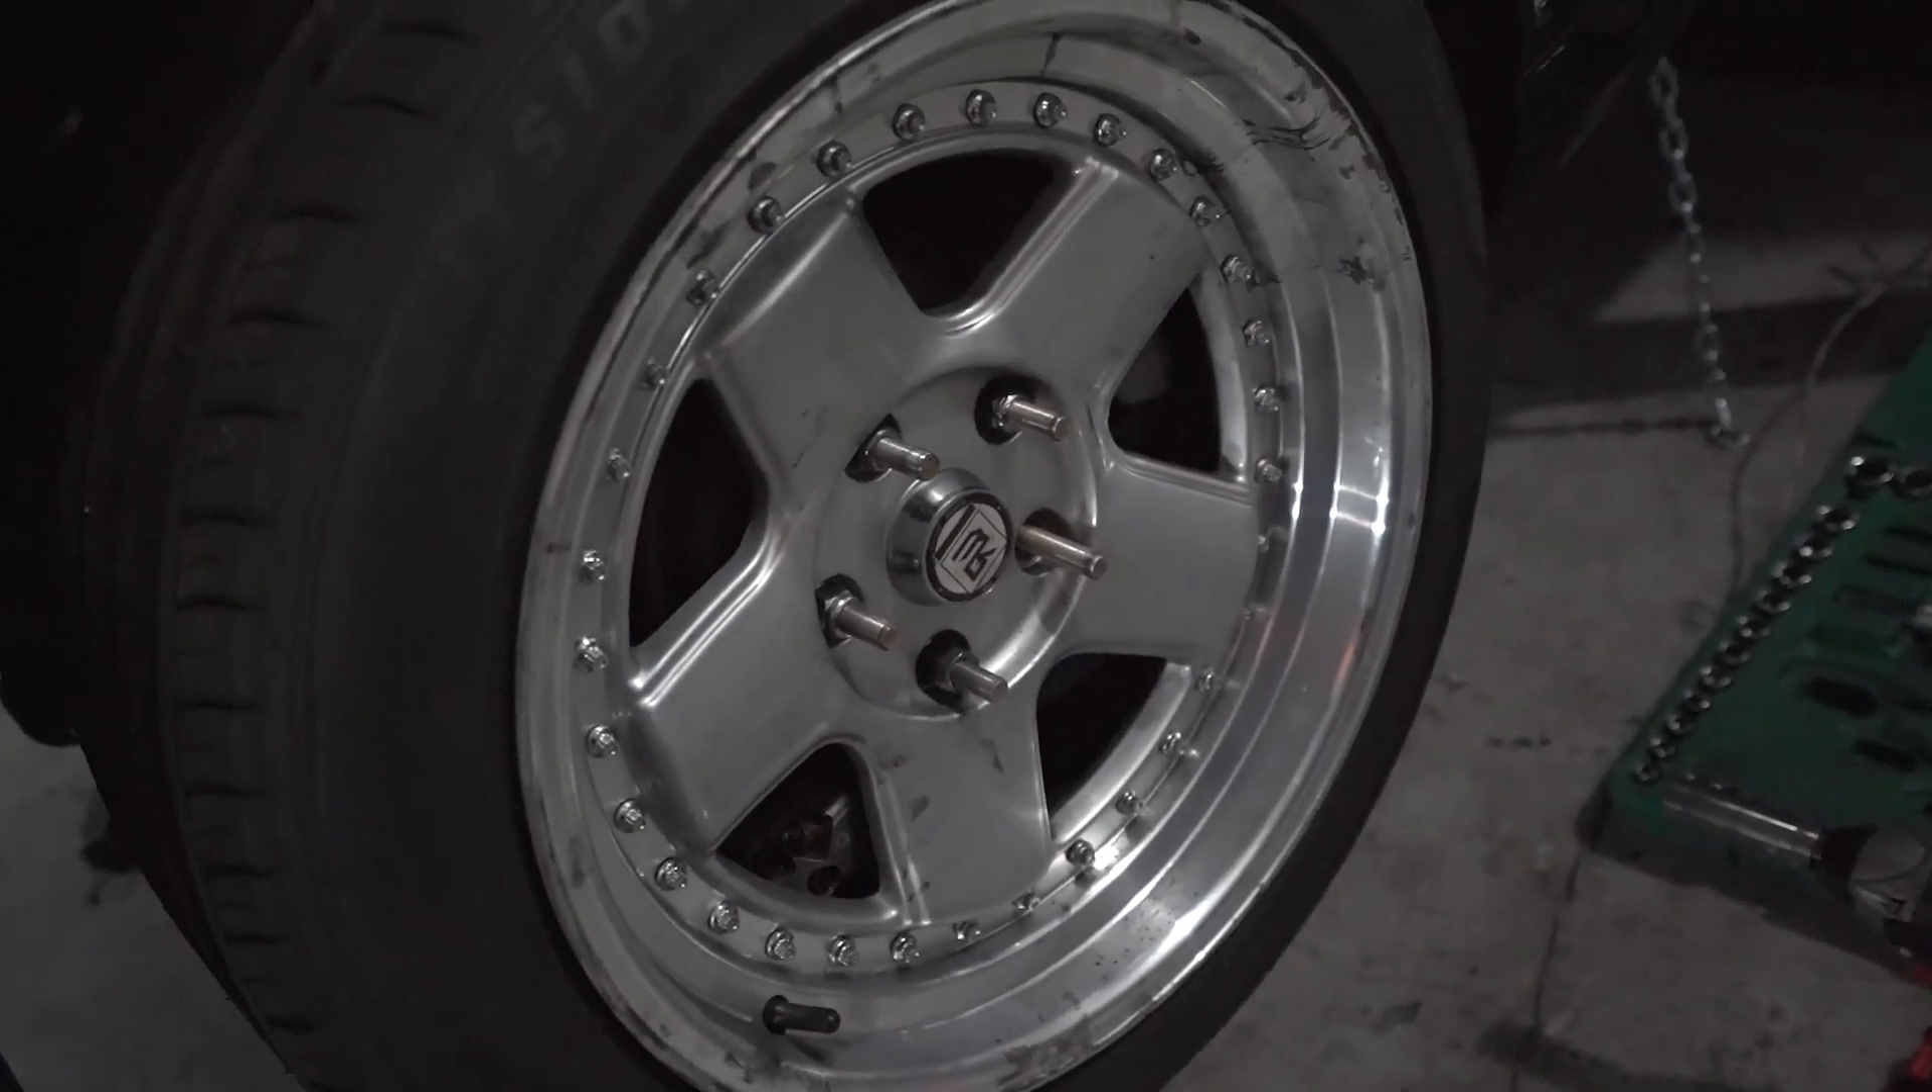Já foi colocado os prisioneiros traseiro, ó.